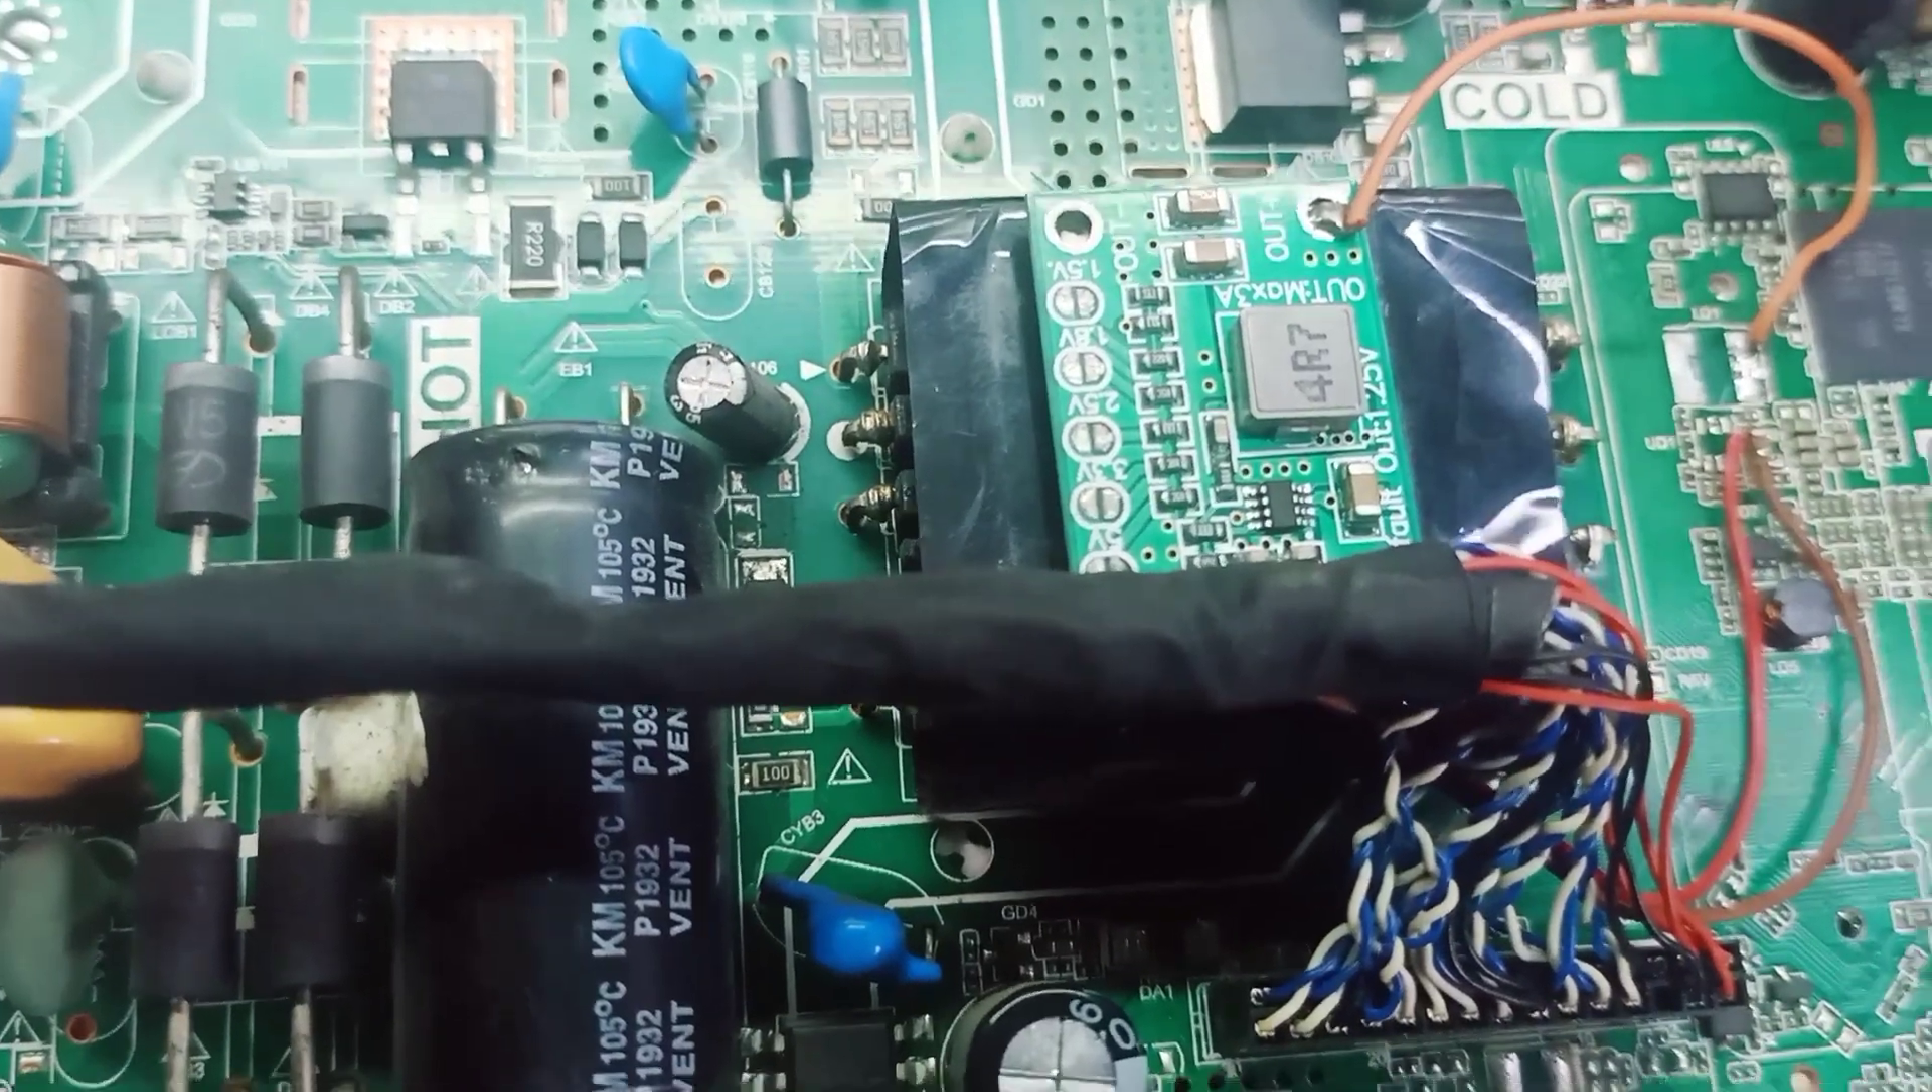हमने इसको हमने इस कन्वर्टर को तो लगा दिया है।